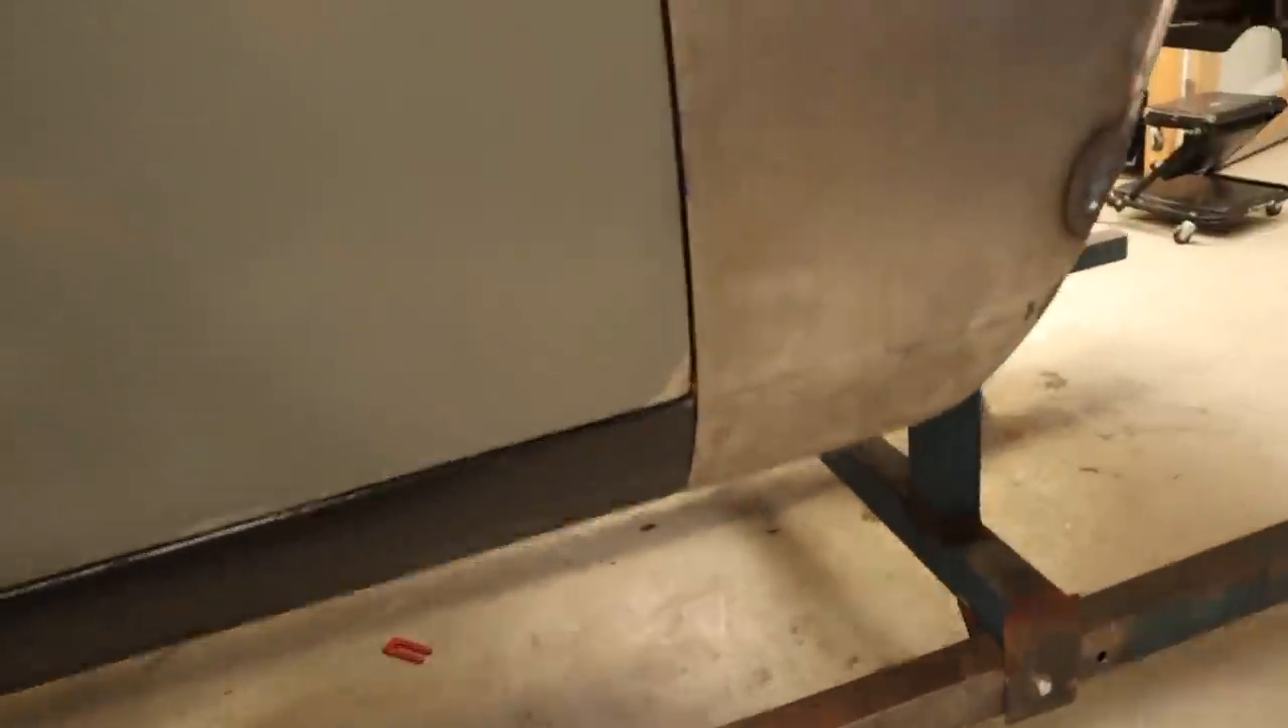Following down, it's a nice neat panel gap all the way down that side of the door and along the bottom.